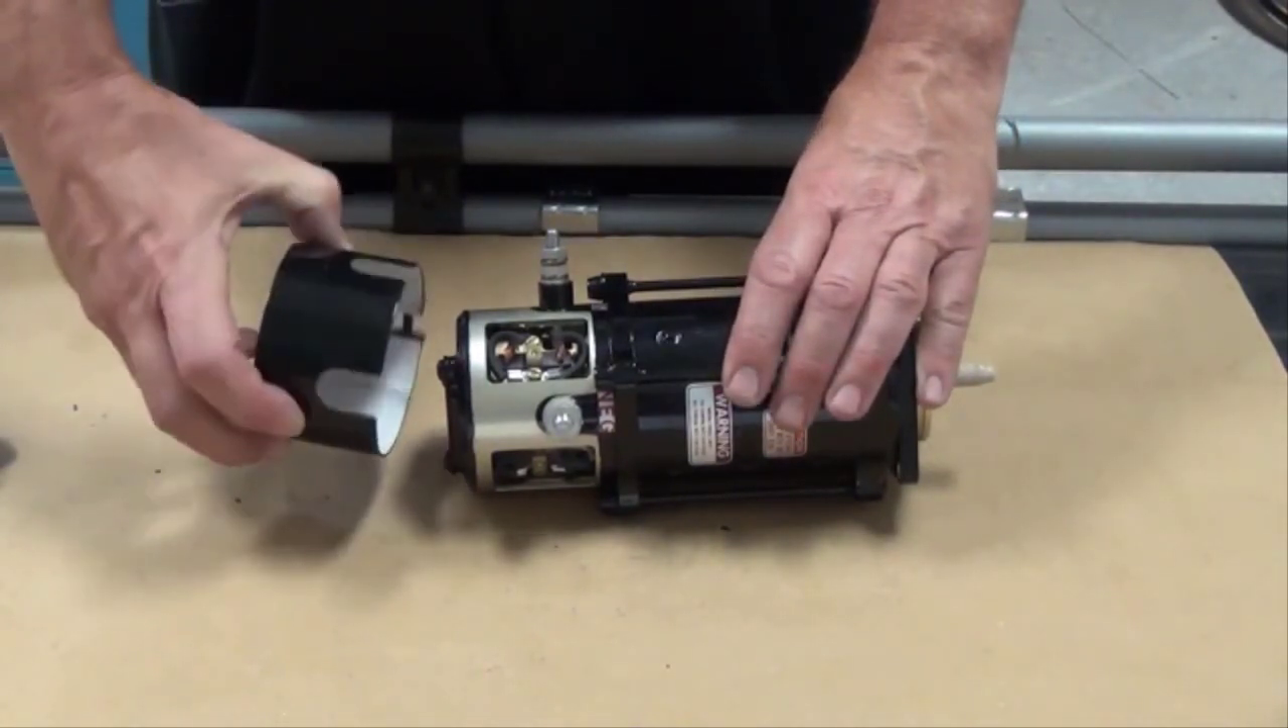Everything checked out okay, so the only thing to do now is to install the end cover back on the starter motor.